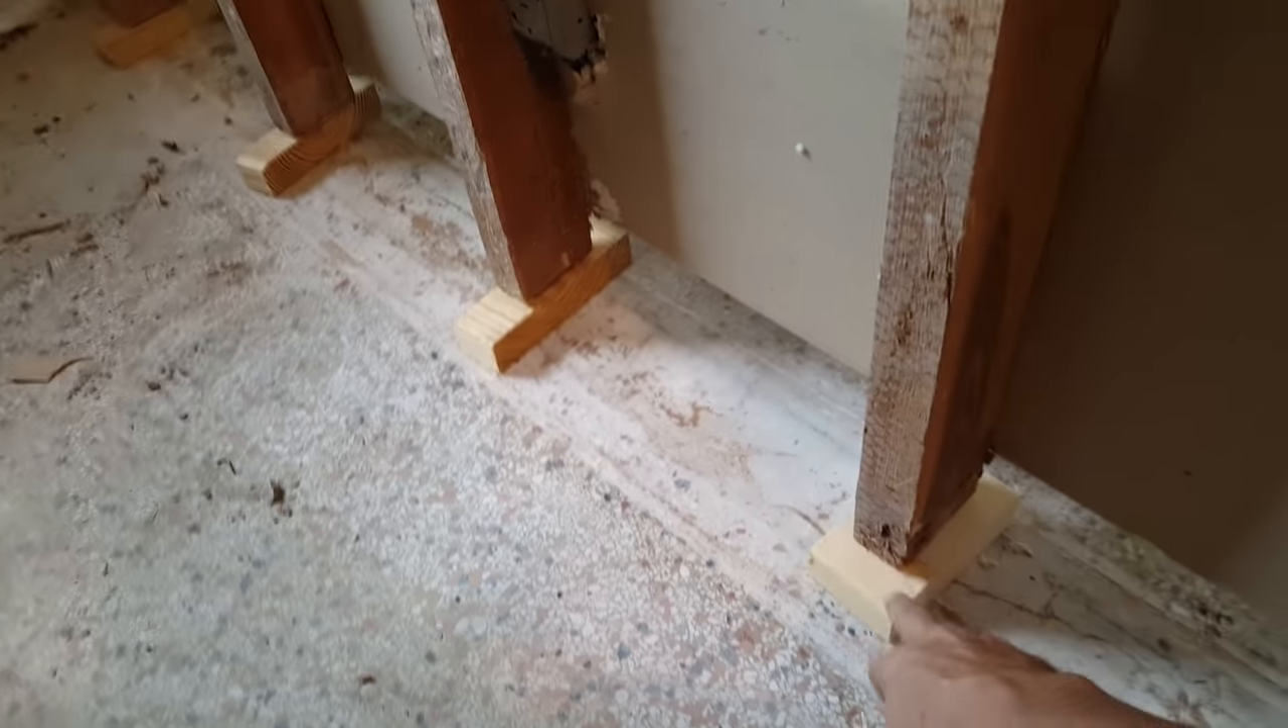Here you can see we finally removed the bottom plate all the studs are now resting on their spacers here and we're now going to cut the new bottom plate and slide it into place.